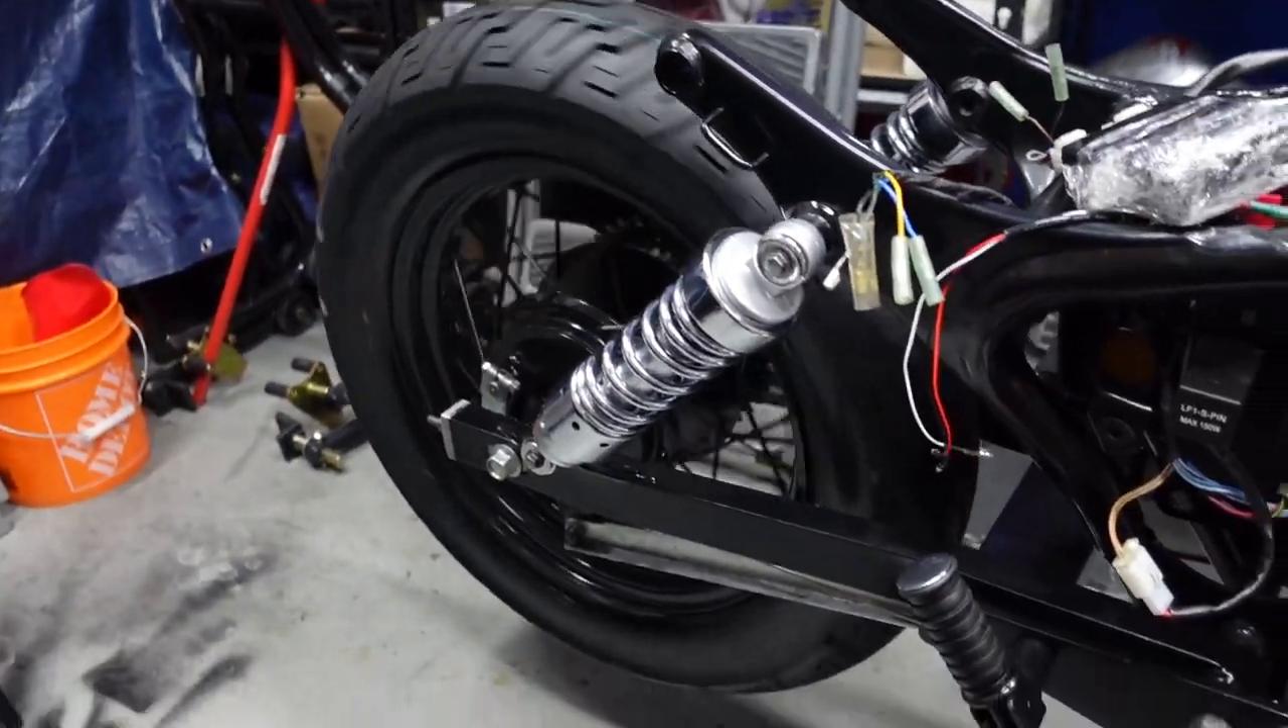Okay I have the wheel installed again. Everything's hooked up. So now let's test the brakes out.